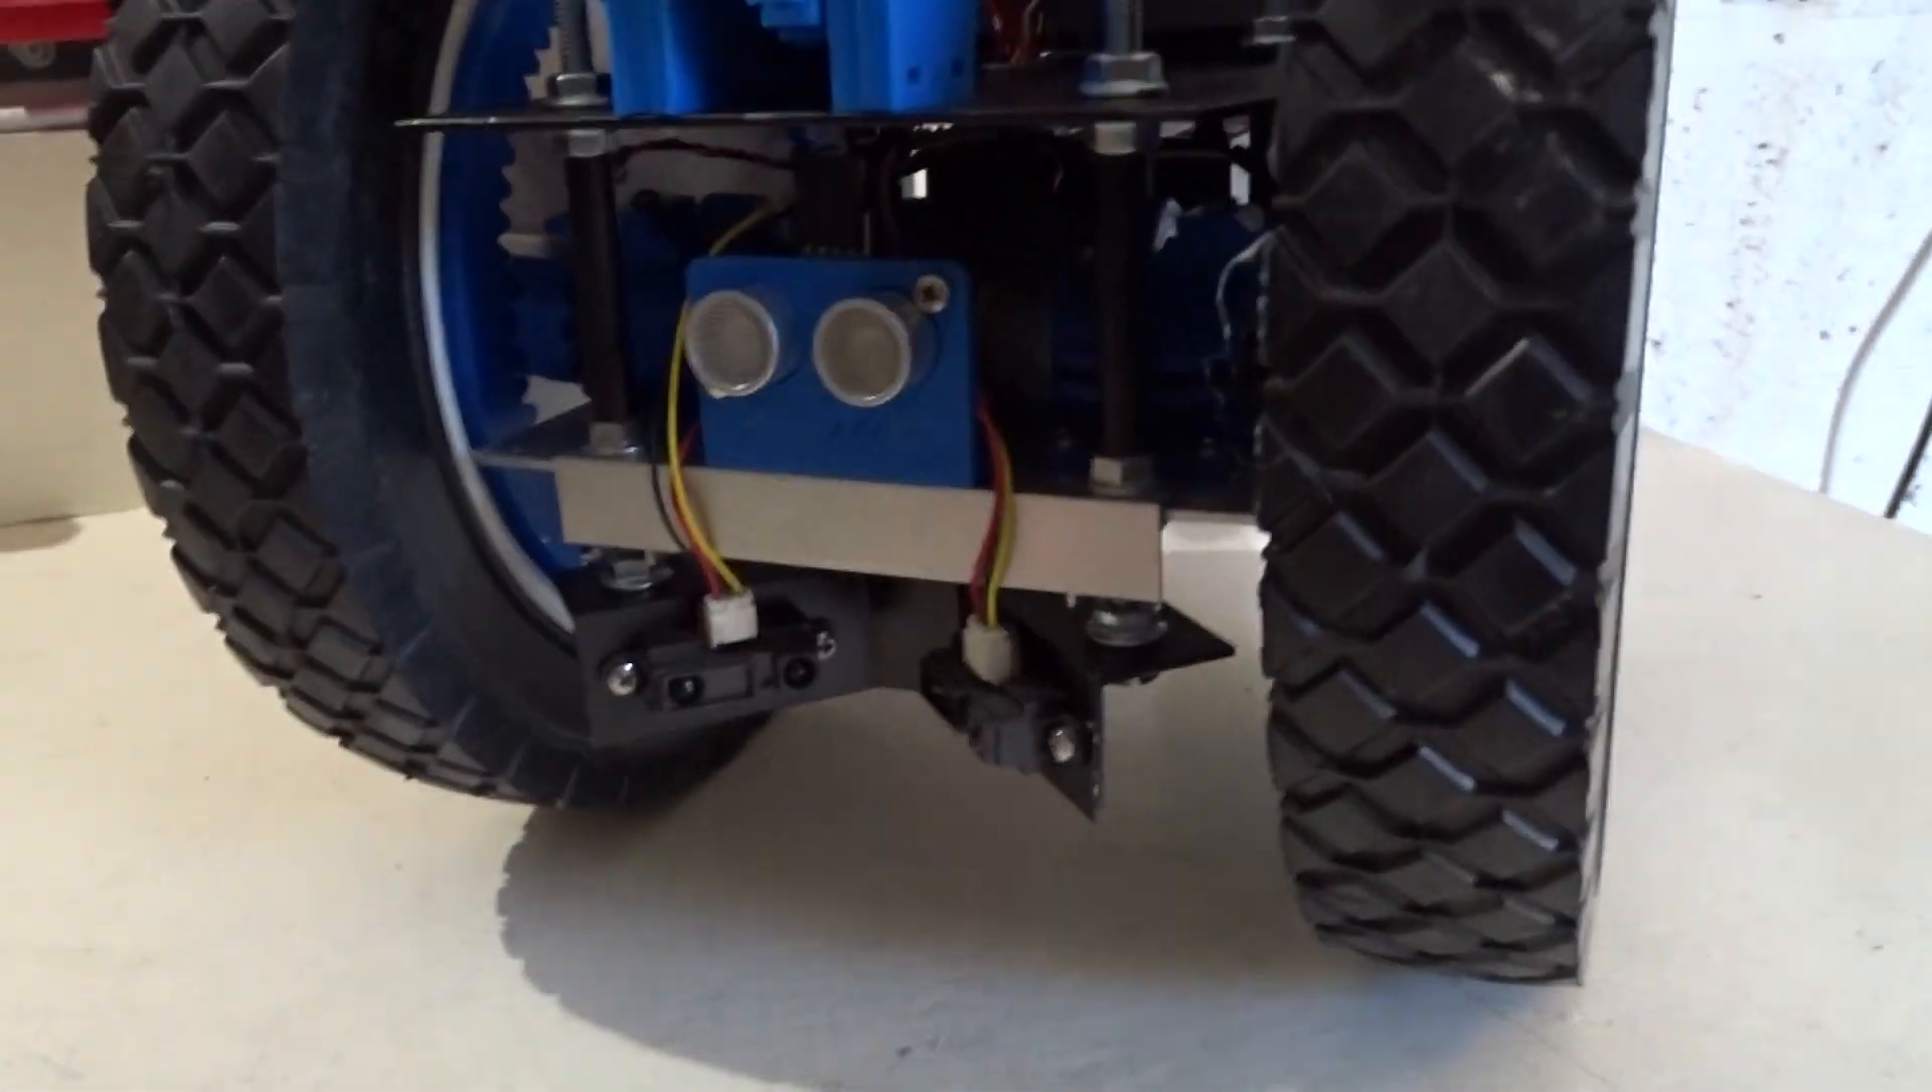I've made a new bracket for the IR sensors. As described. They're both 45 degrees. Pointing out from the front of the robot.